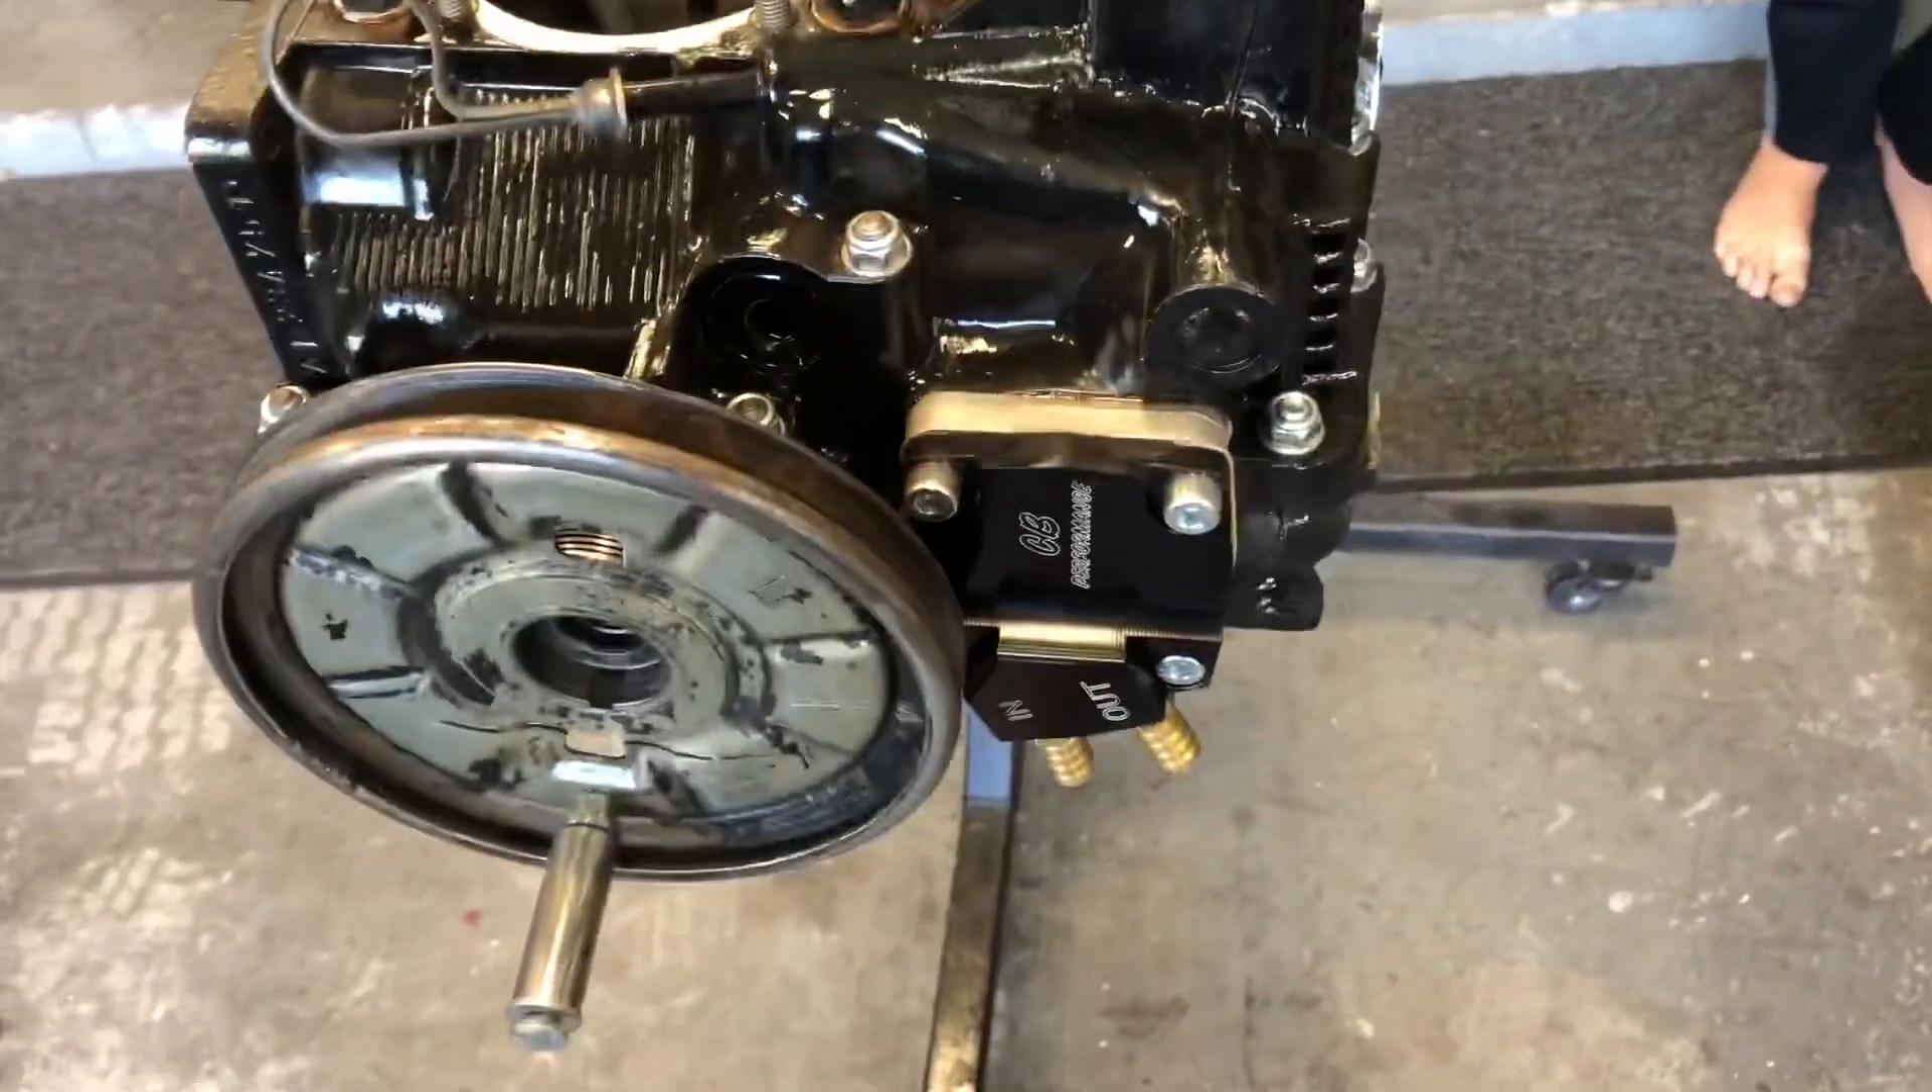Got our oil pump in.